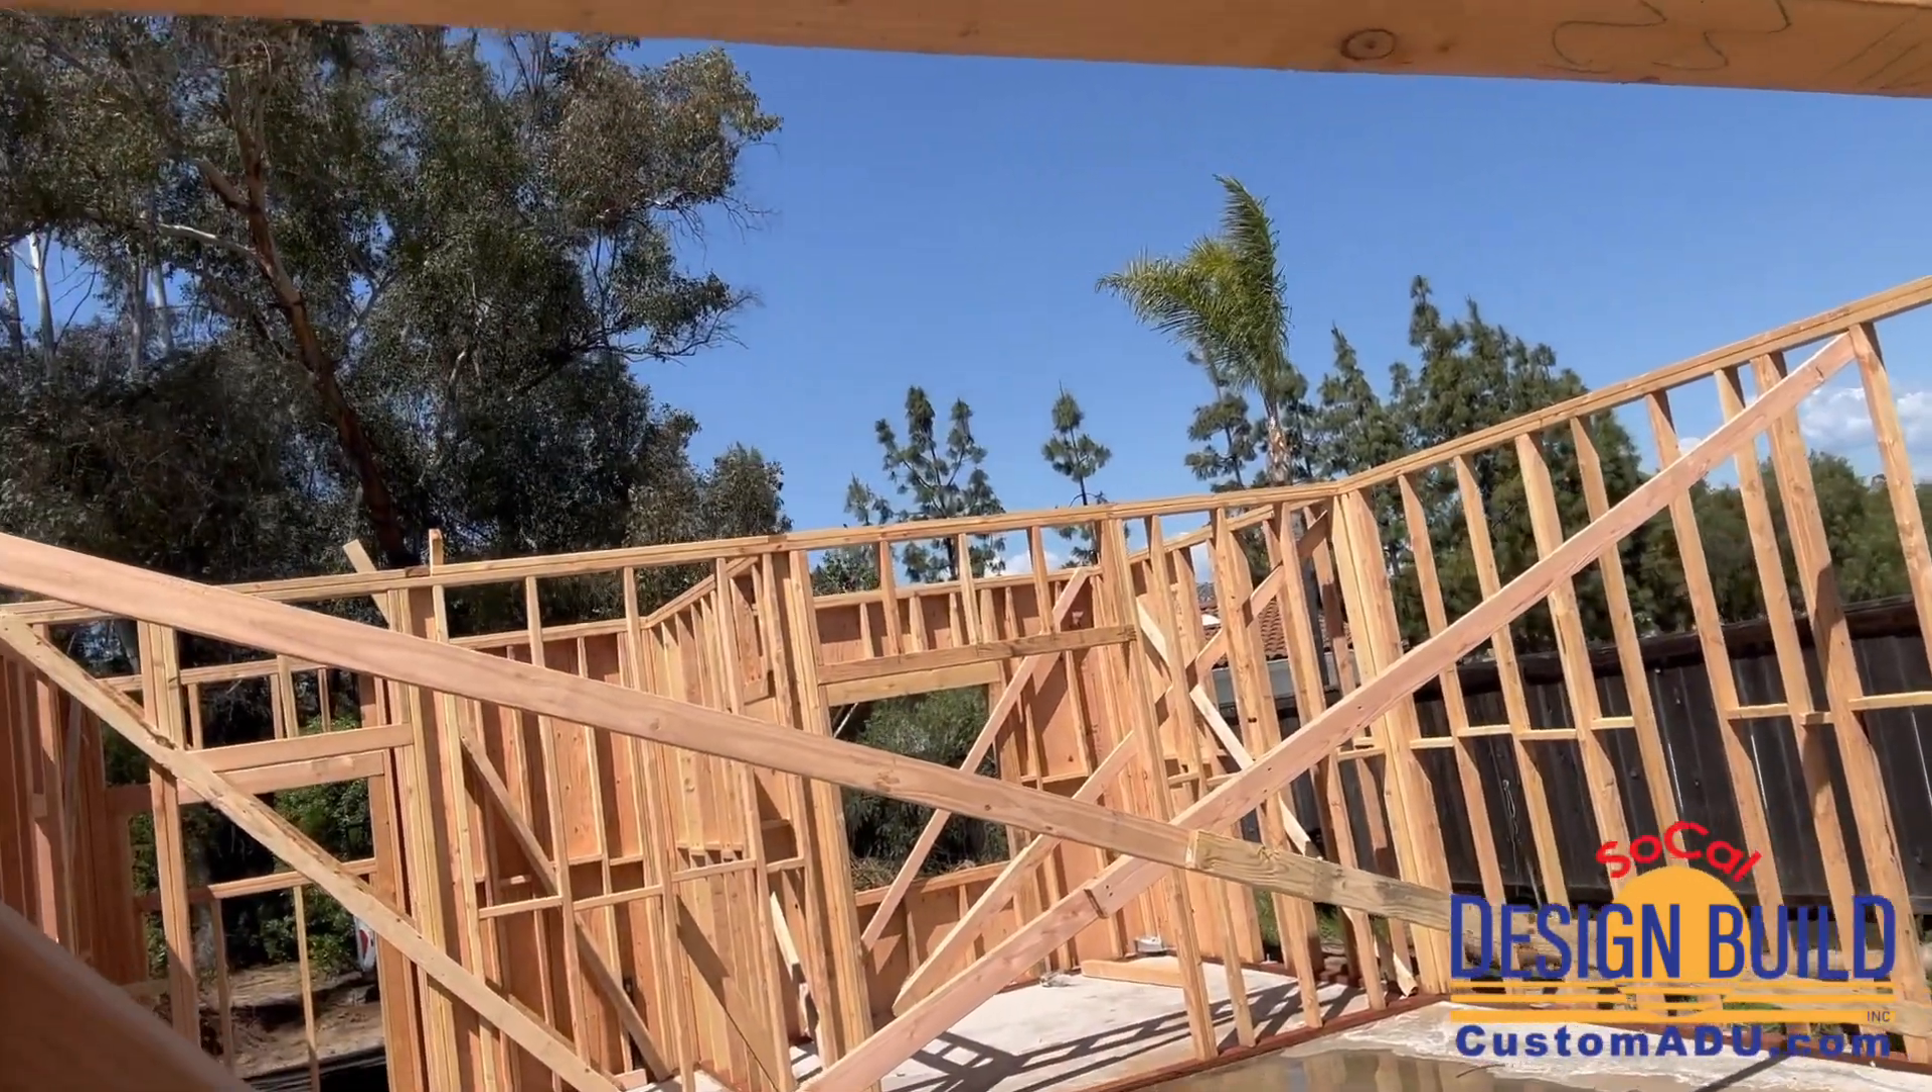You can see we still got some braces holding up the exterior walls.